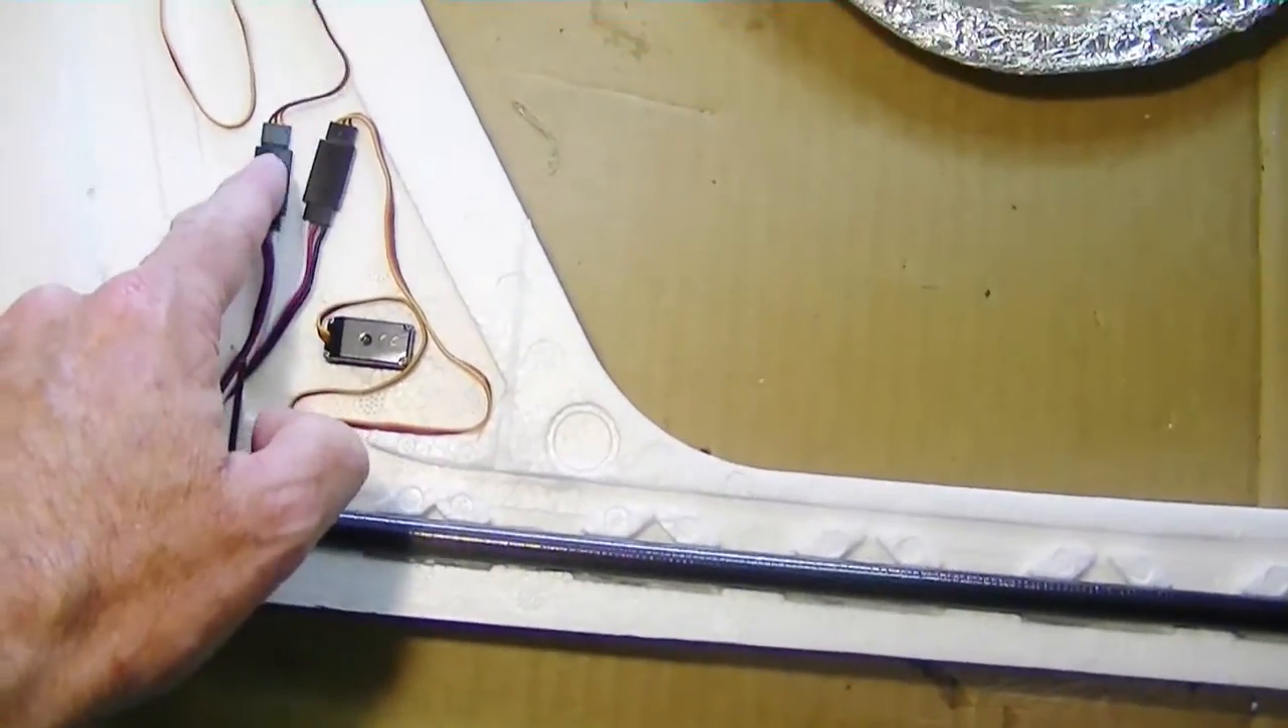And the wires basically just curl around inside this vertical stabilizer. And then they're connected on here to the extension wires.